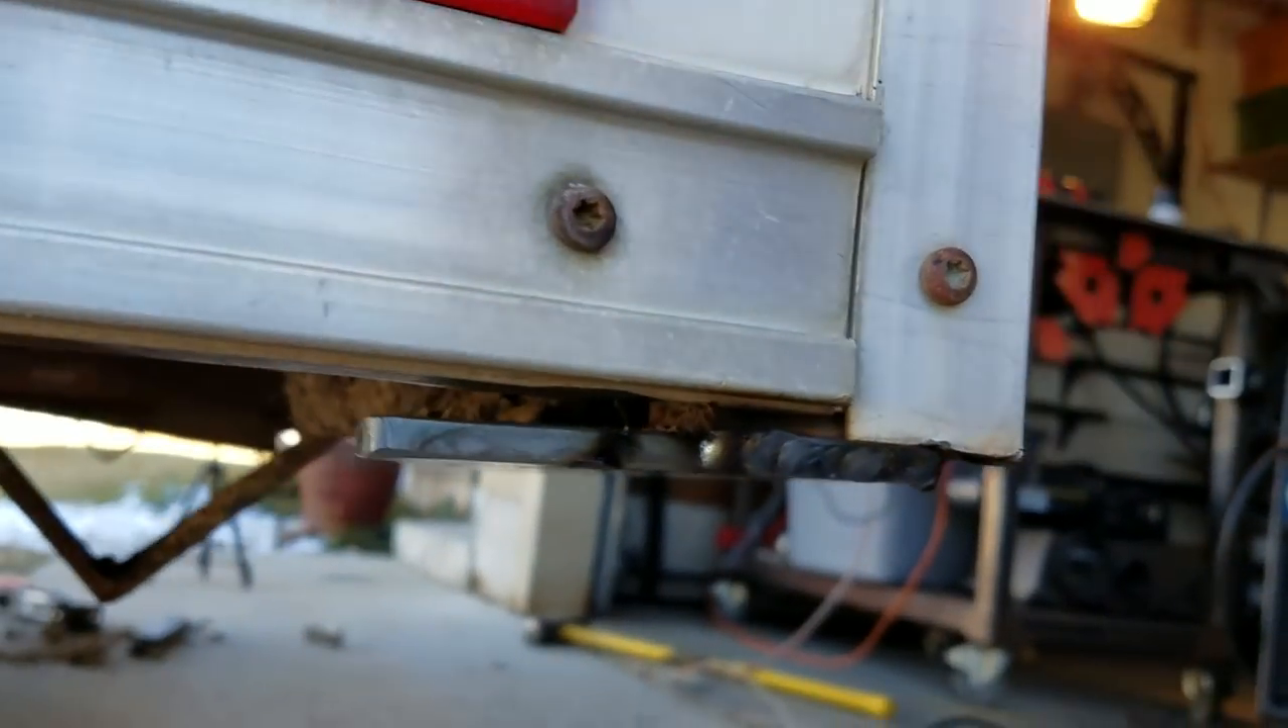This one's got a bit of a gap, and that's just because the metal is a little bit further down here.